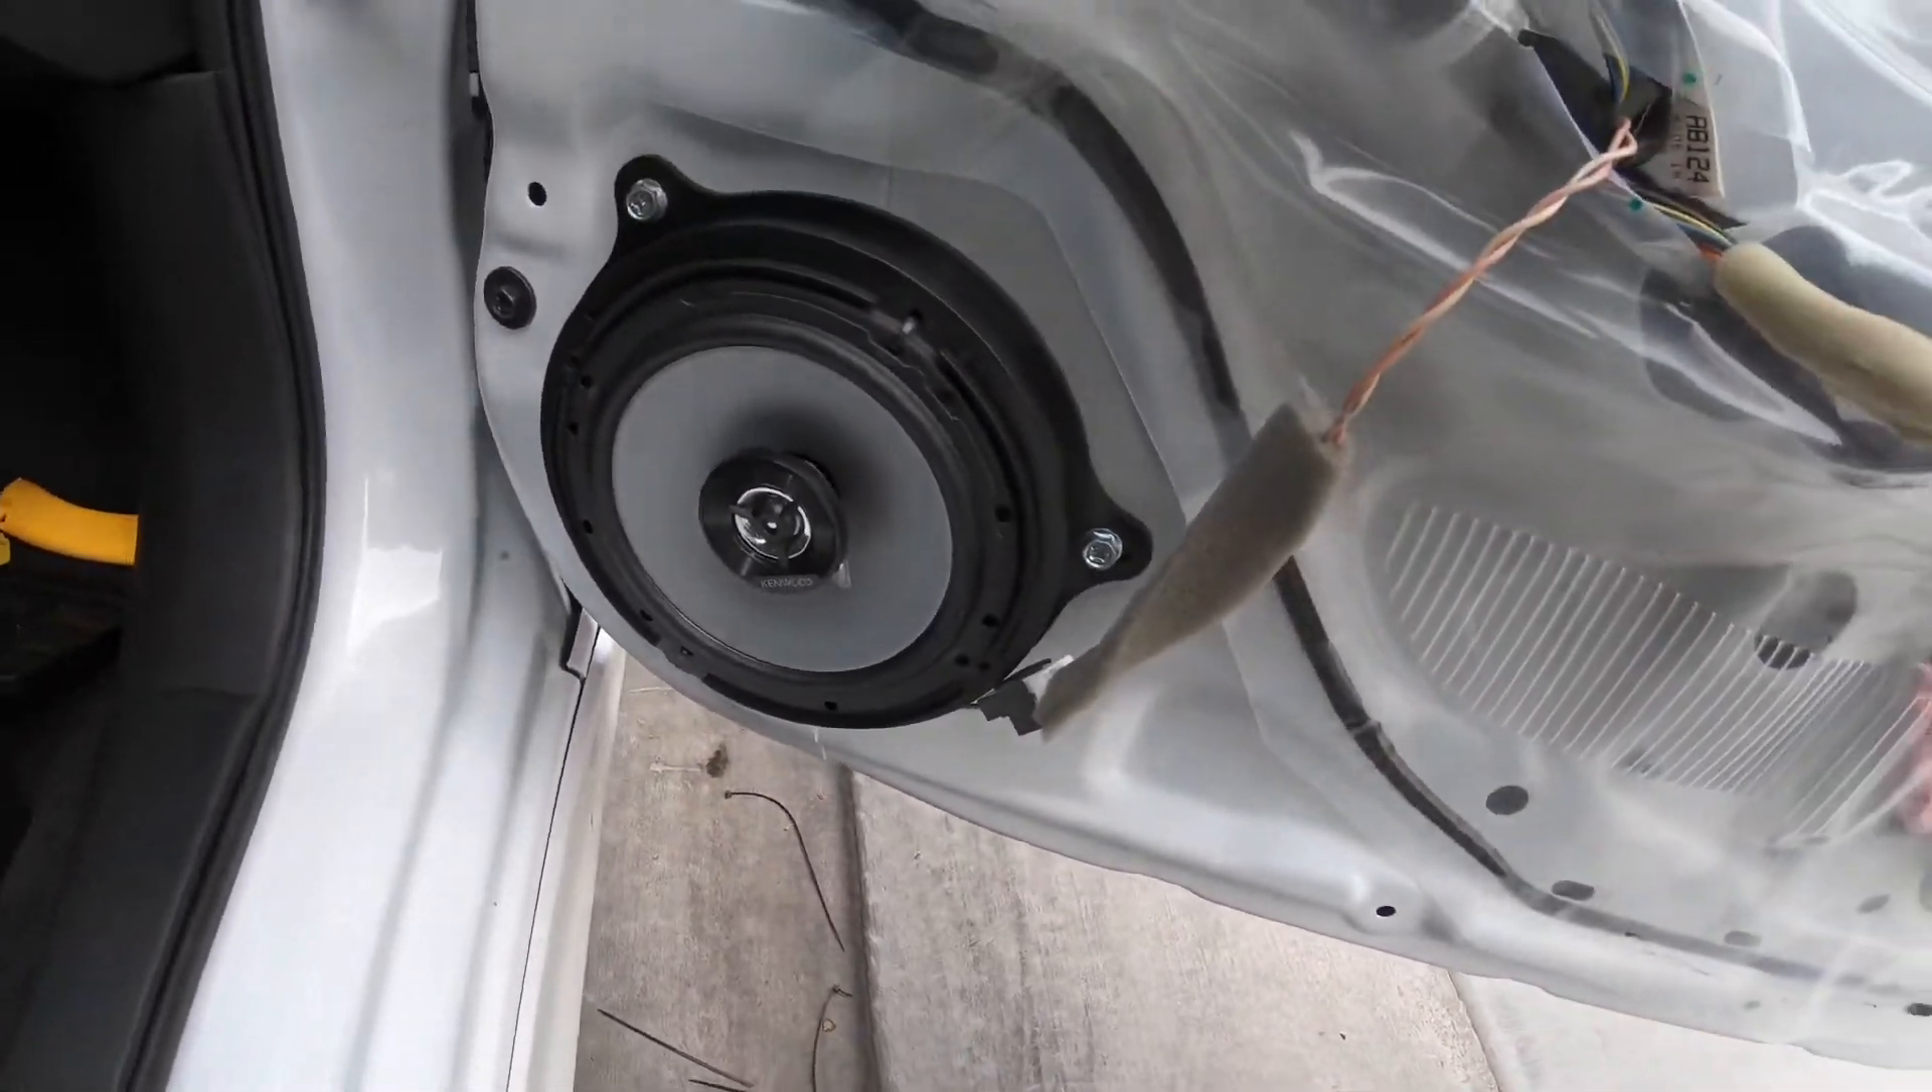All right so i got the speaker in y 'all see it.